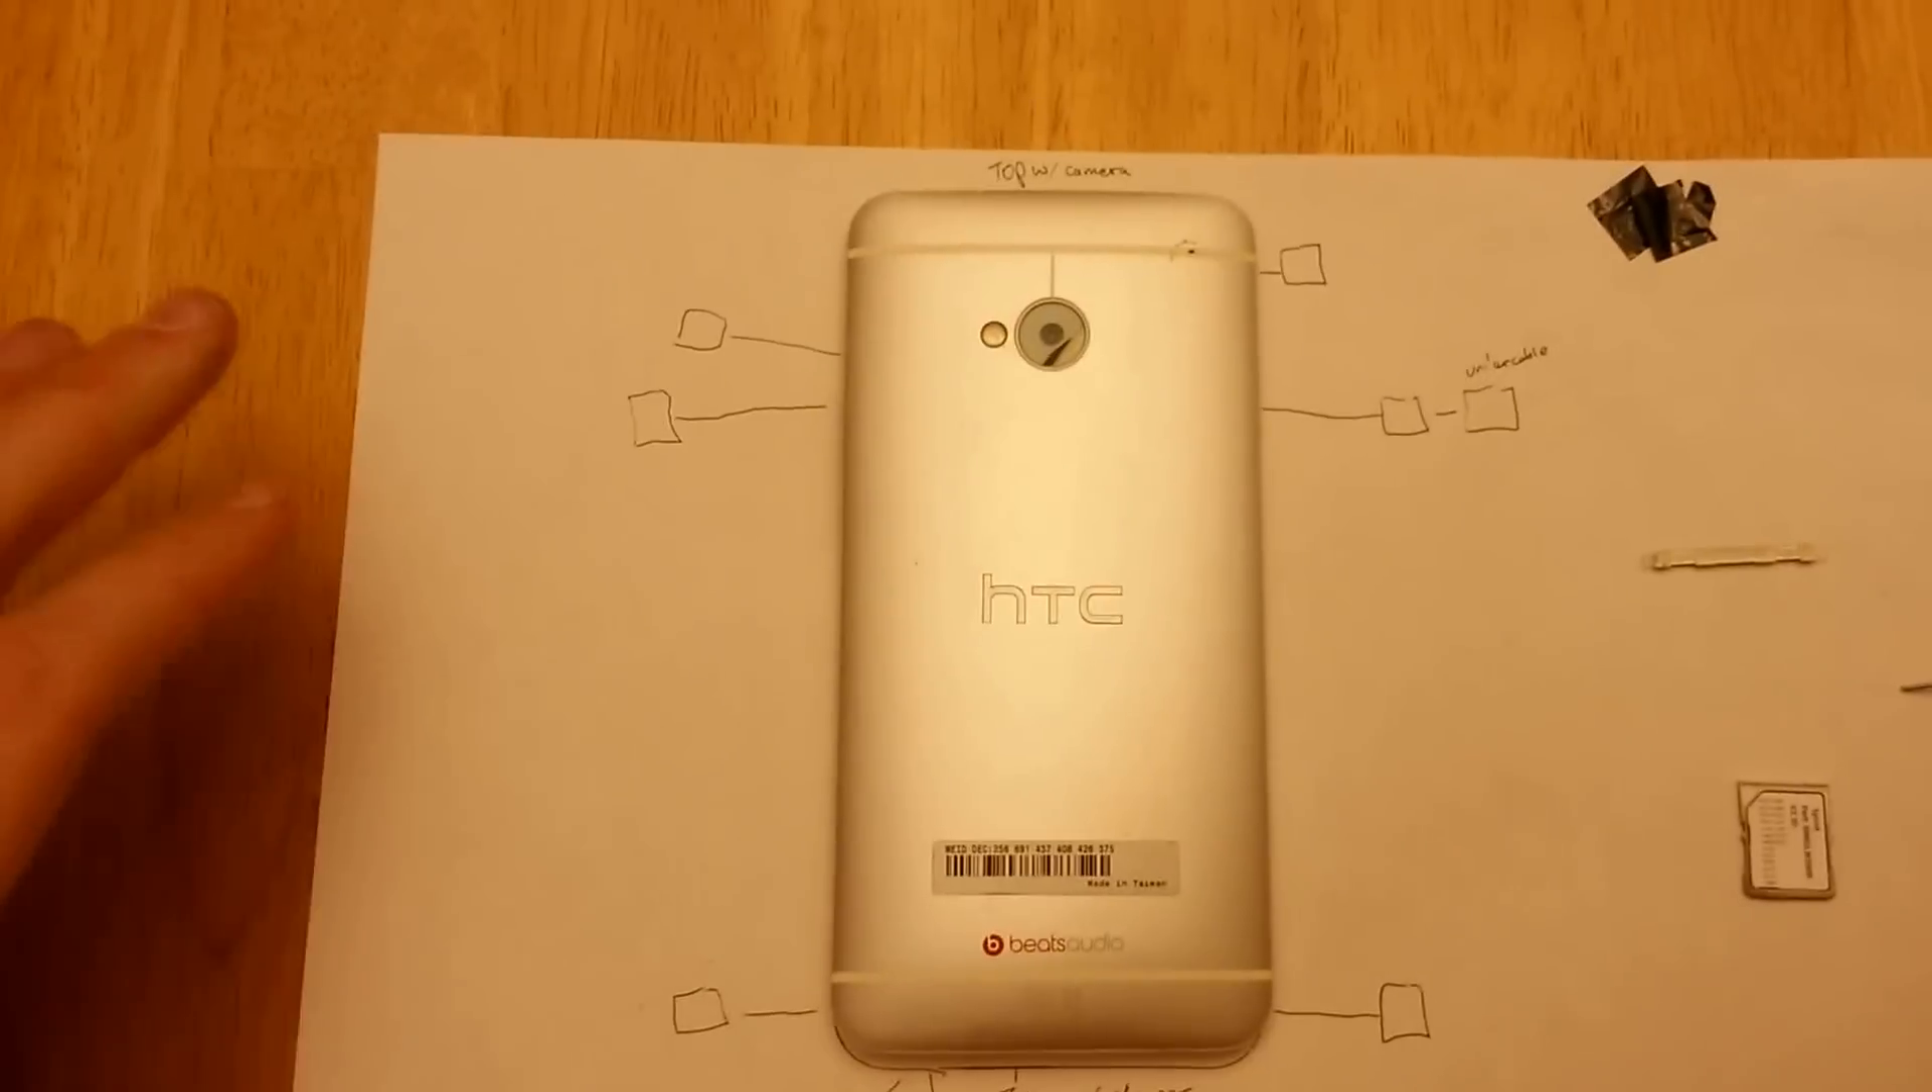Okay, so you can see that the back of the phone has now been reinstalled.